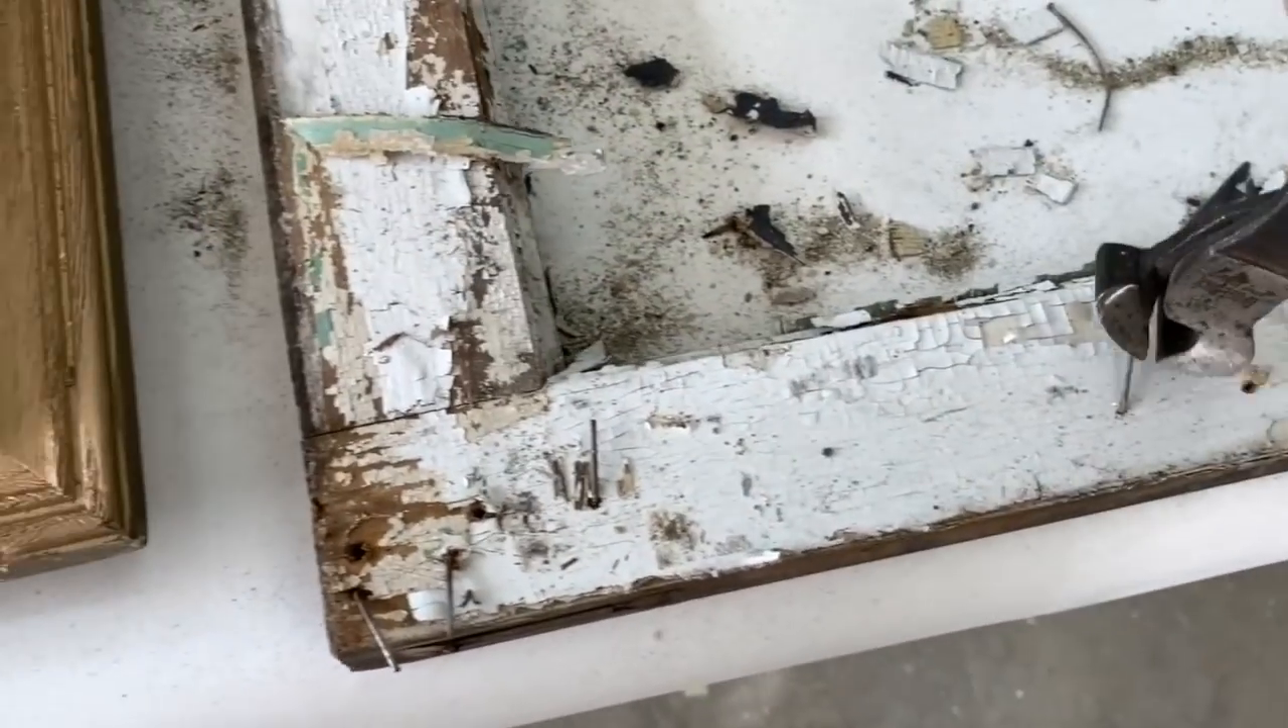So I have to remove all these randomly weird nails, especially here.